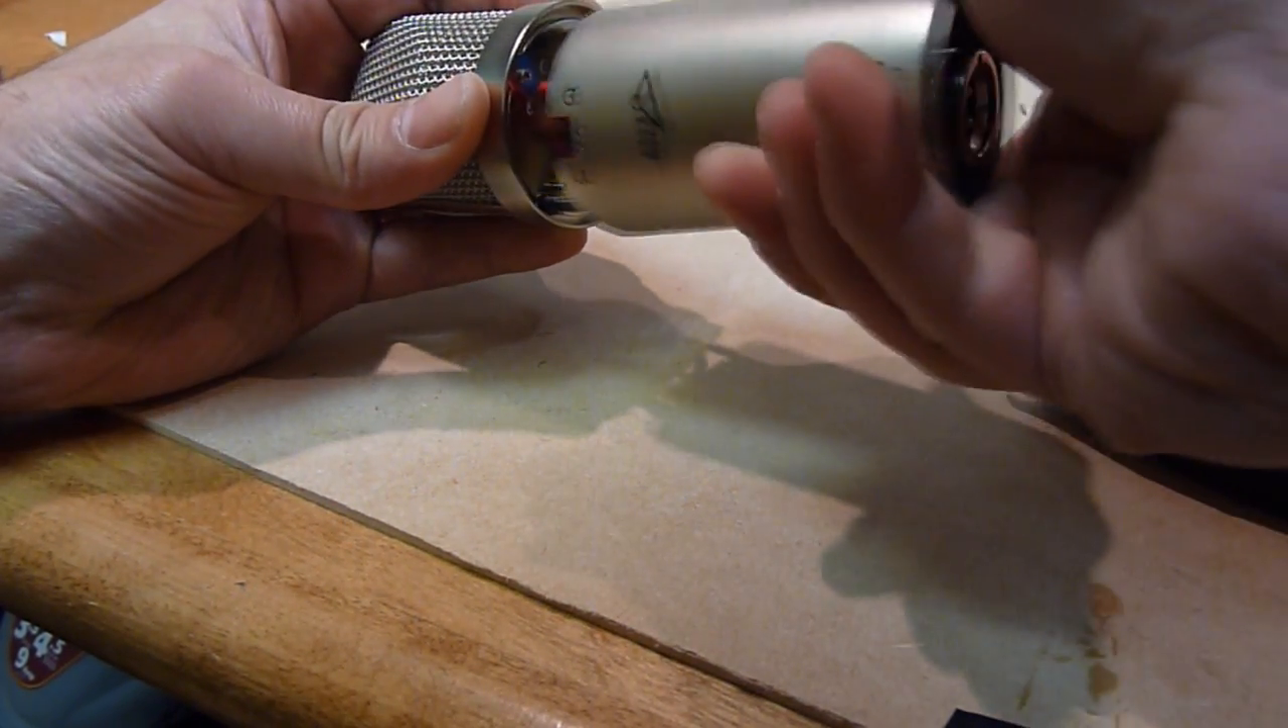And the last thing that's left to do here is basically put the housing of the microphone together here.